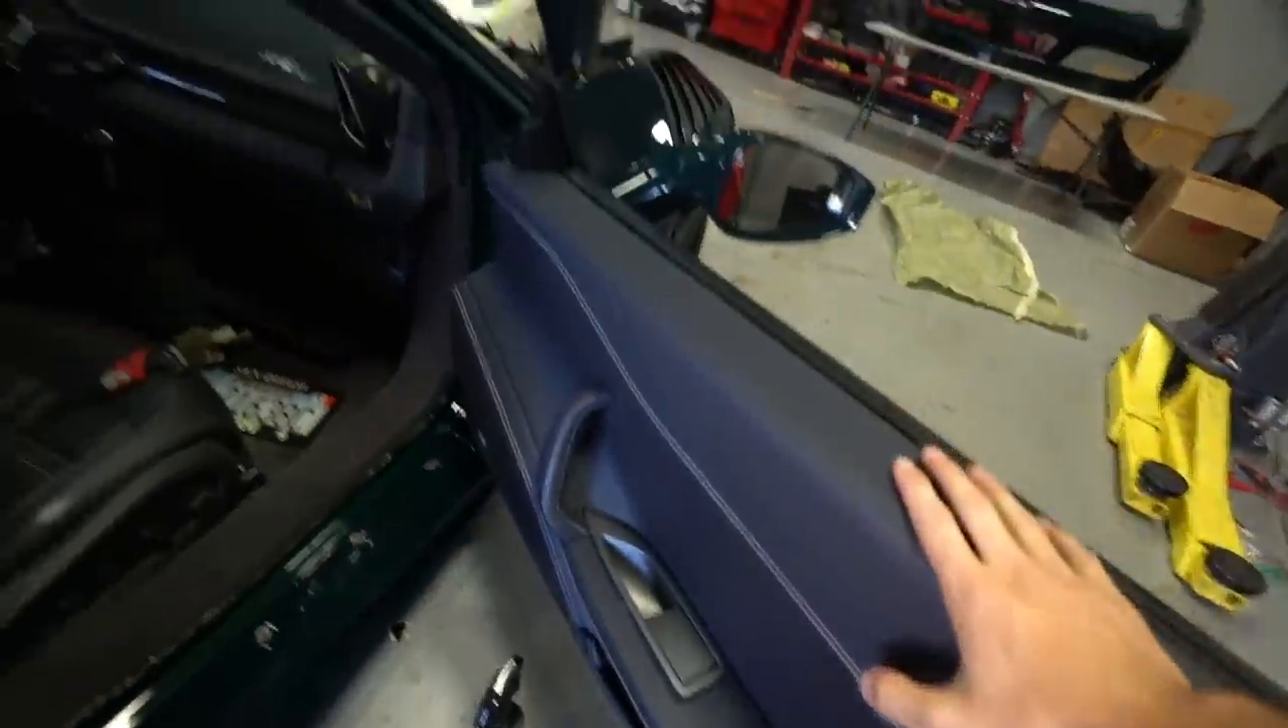We have the door panels in, which took a really long time.